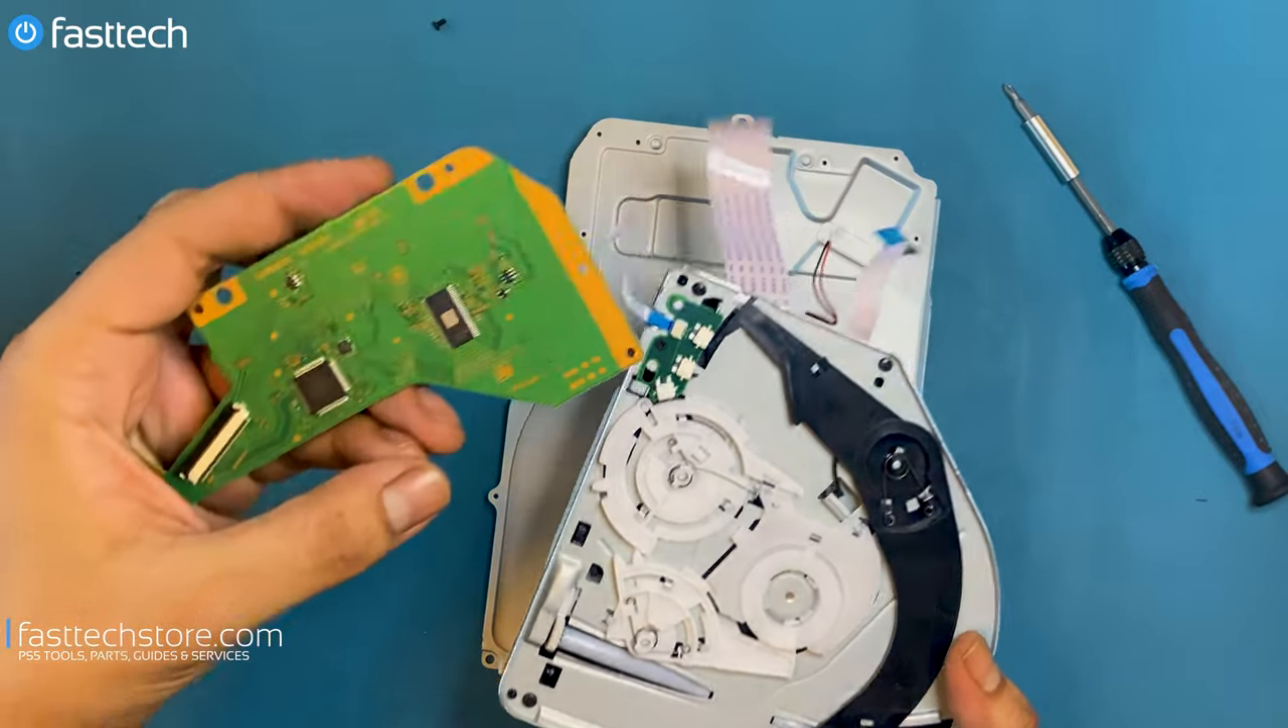We're going to lift it like that pull the cable out and now we got the logic board and the disk drive separated.